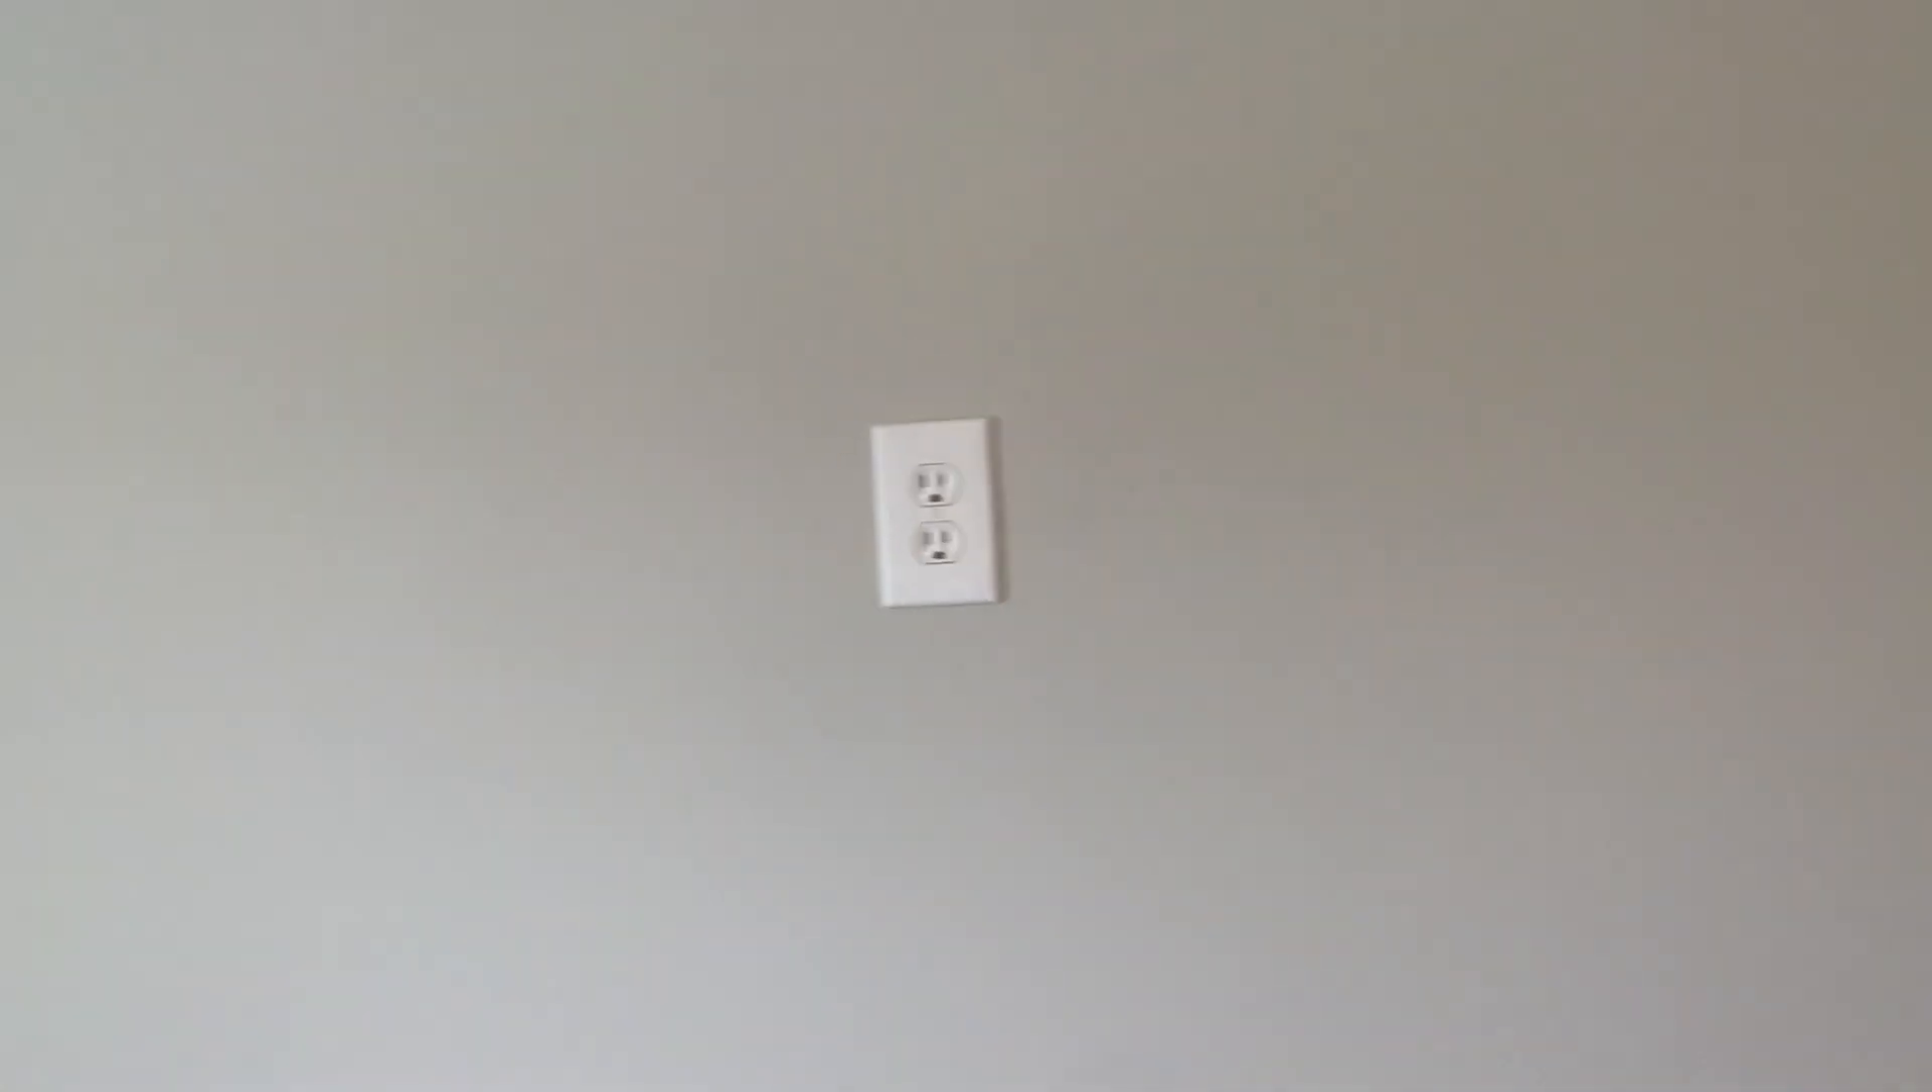So as you can see, I've got the outlet up there right now.